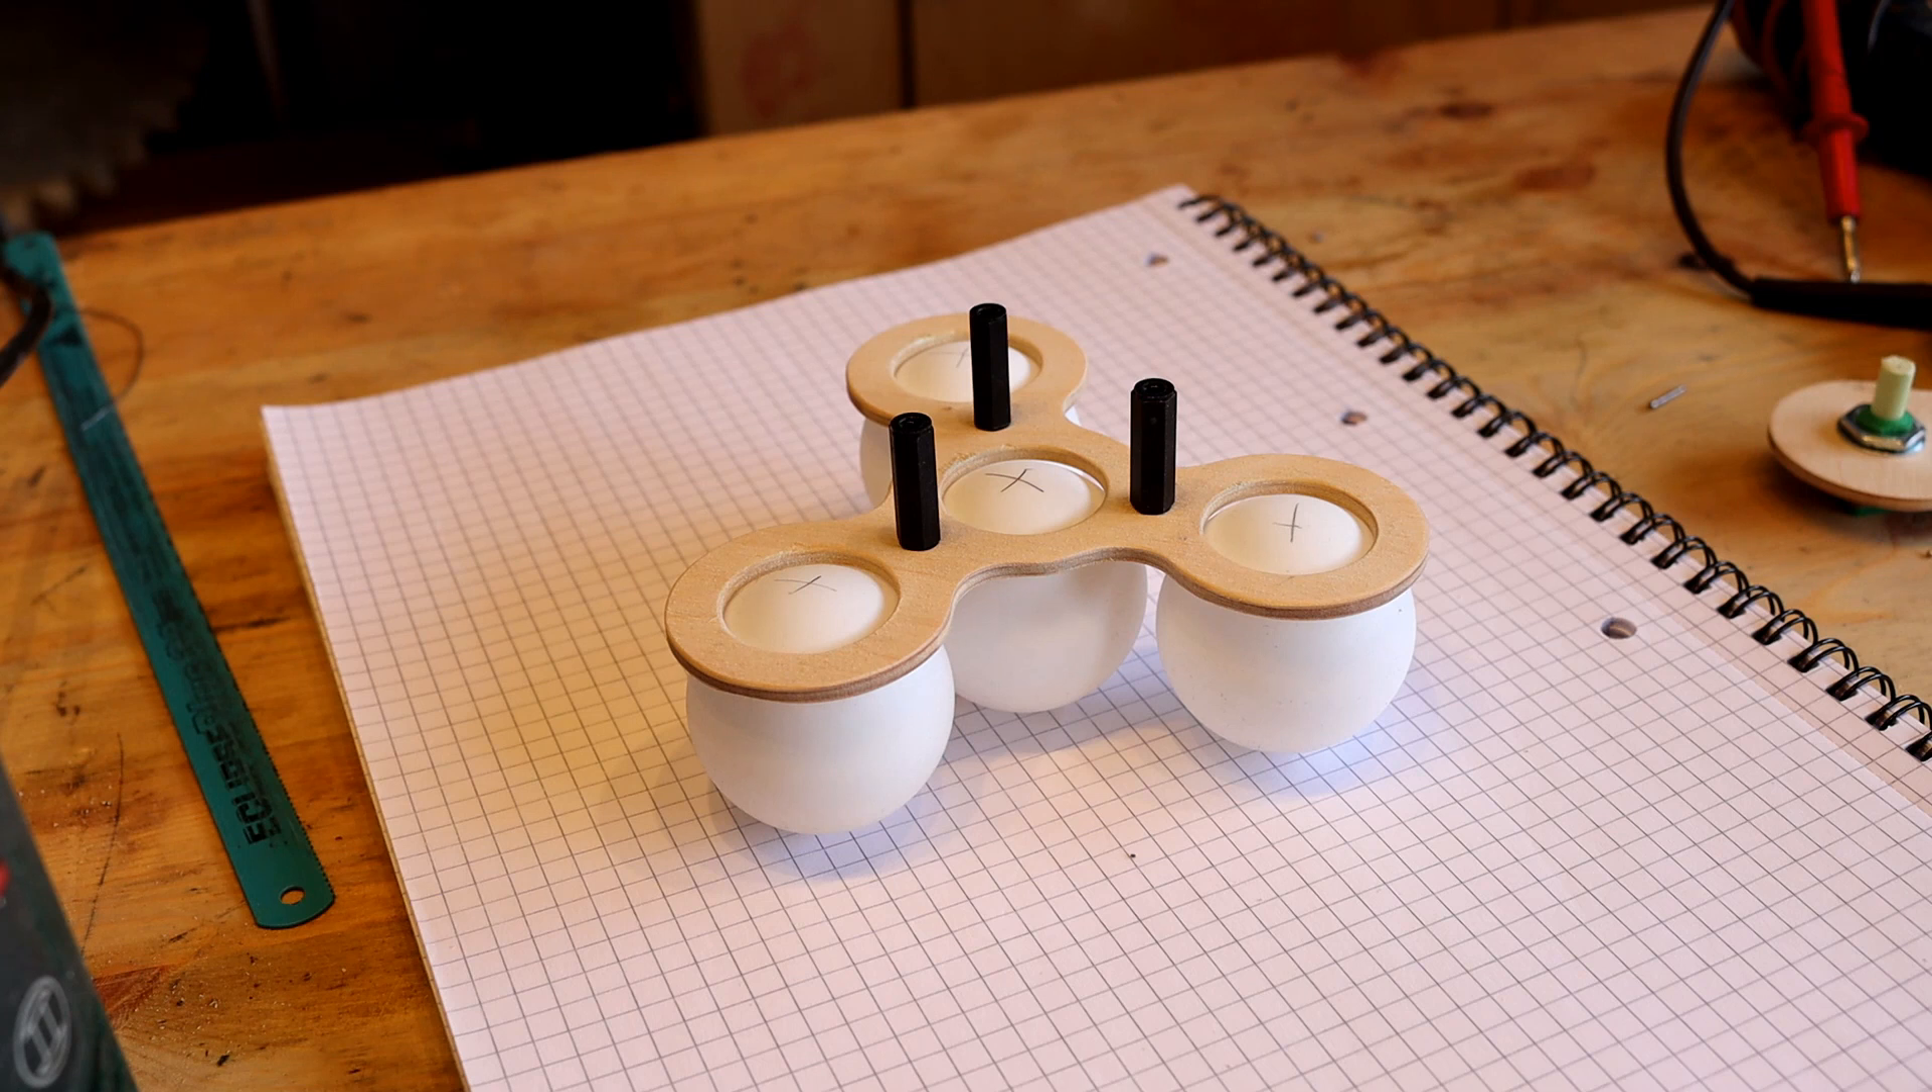OK, so I've zoomed in here, you can see the ping pong balls are in place underneath the wood.